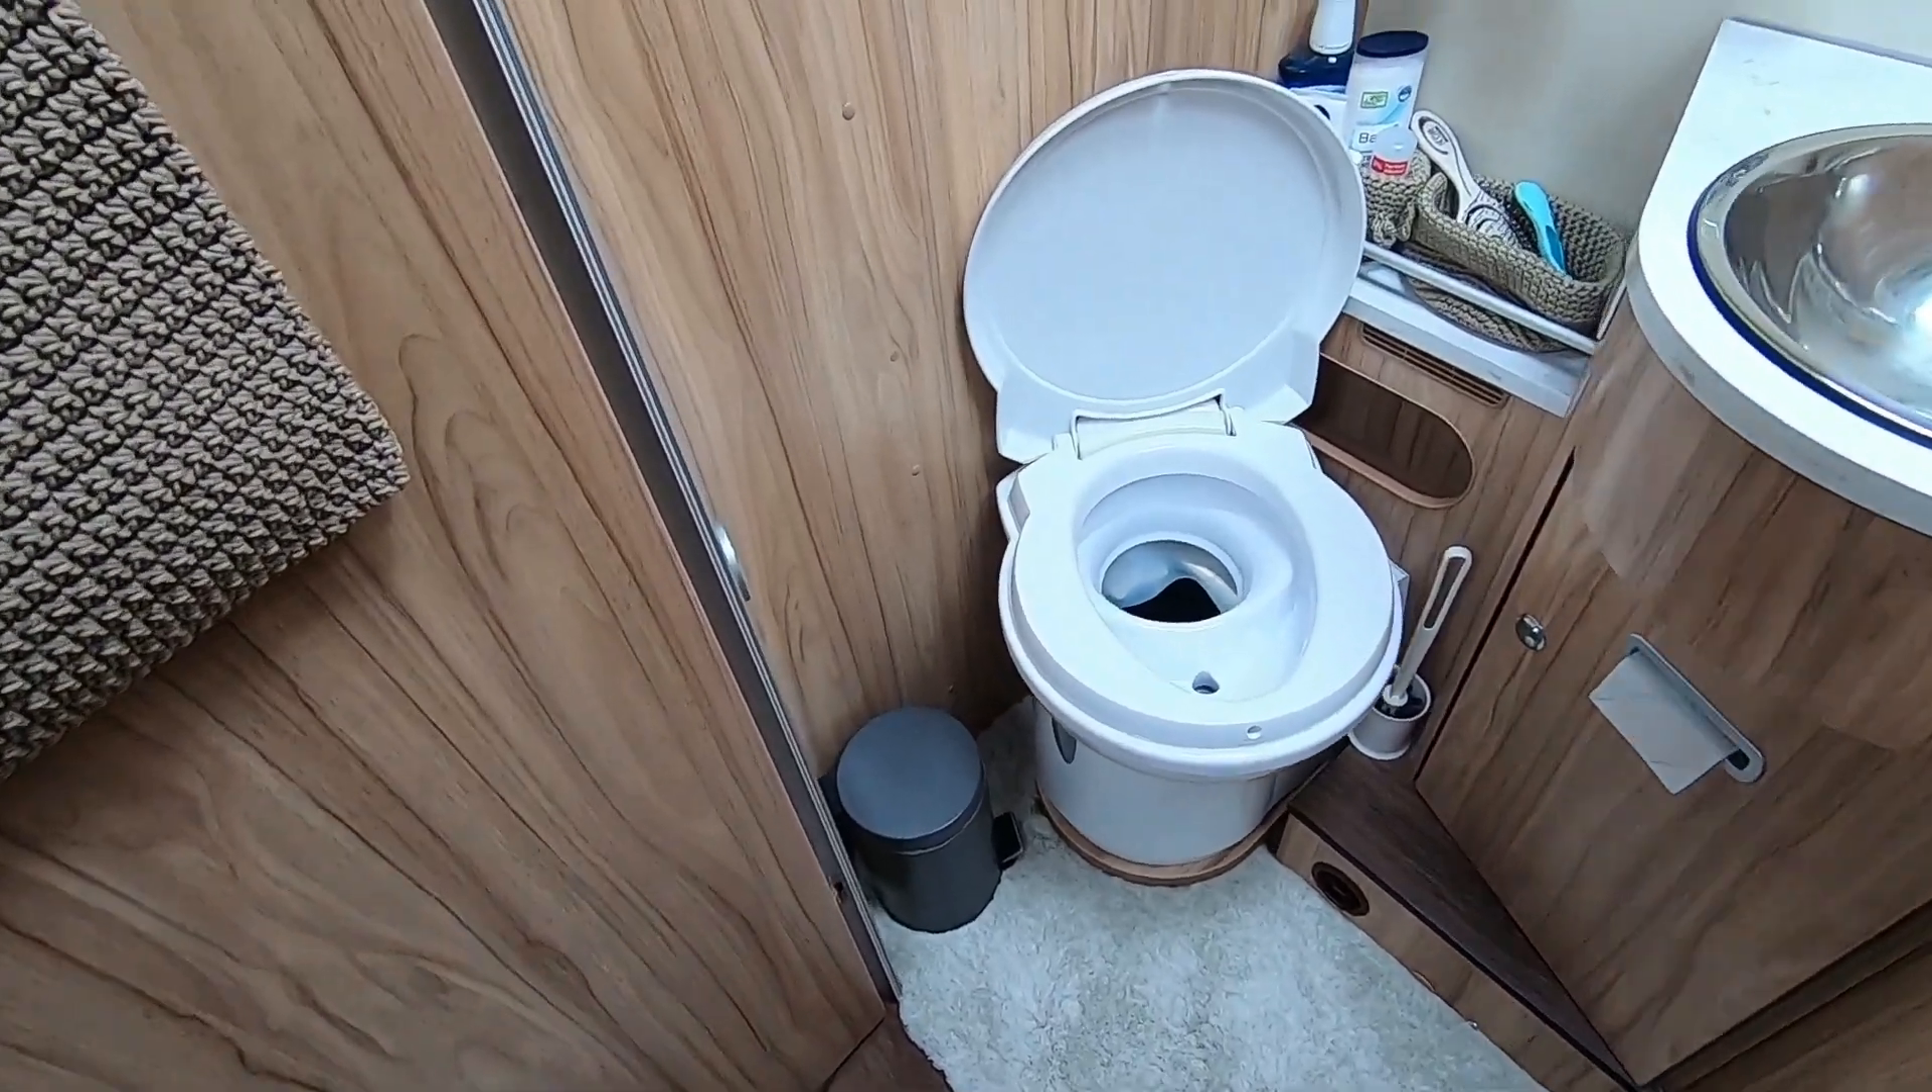Jetzt haben wir den Toilettendeckel und Sitz wieder drauf.